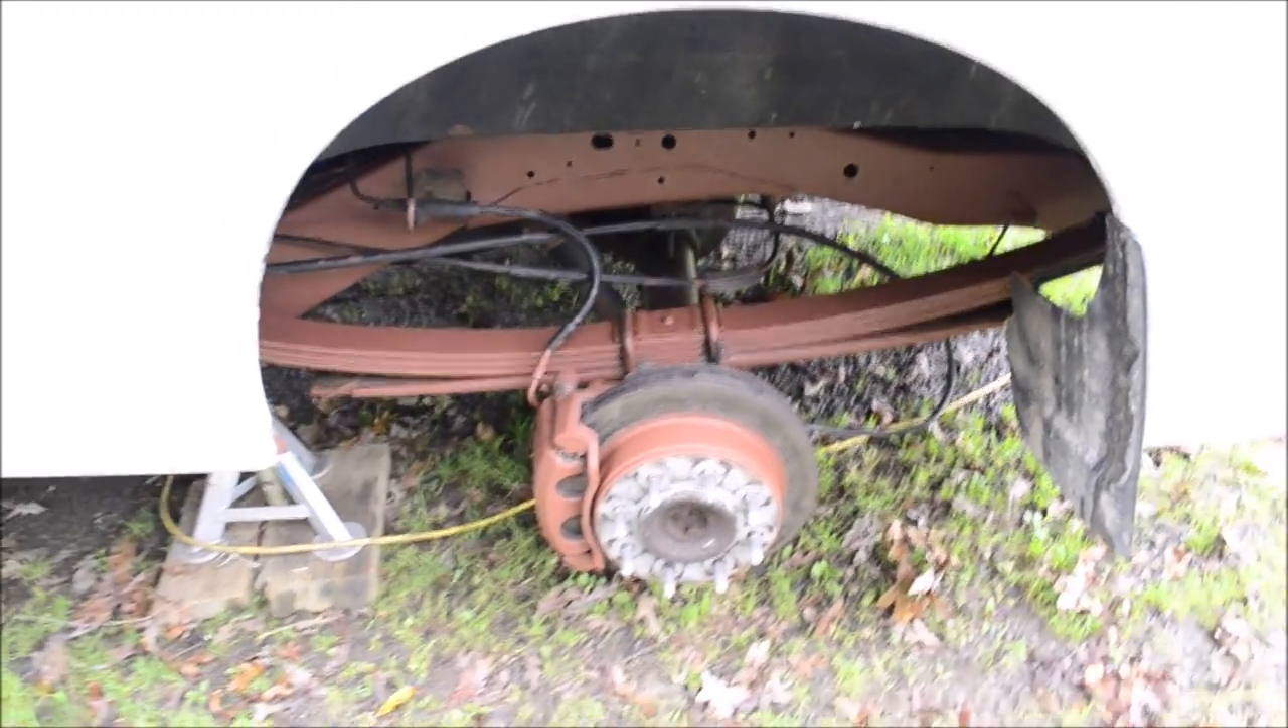I just have the wheels off so that I can do the areas that are blocked by the wheels.